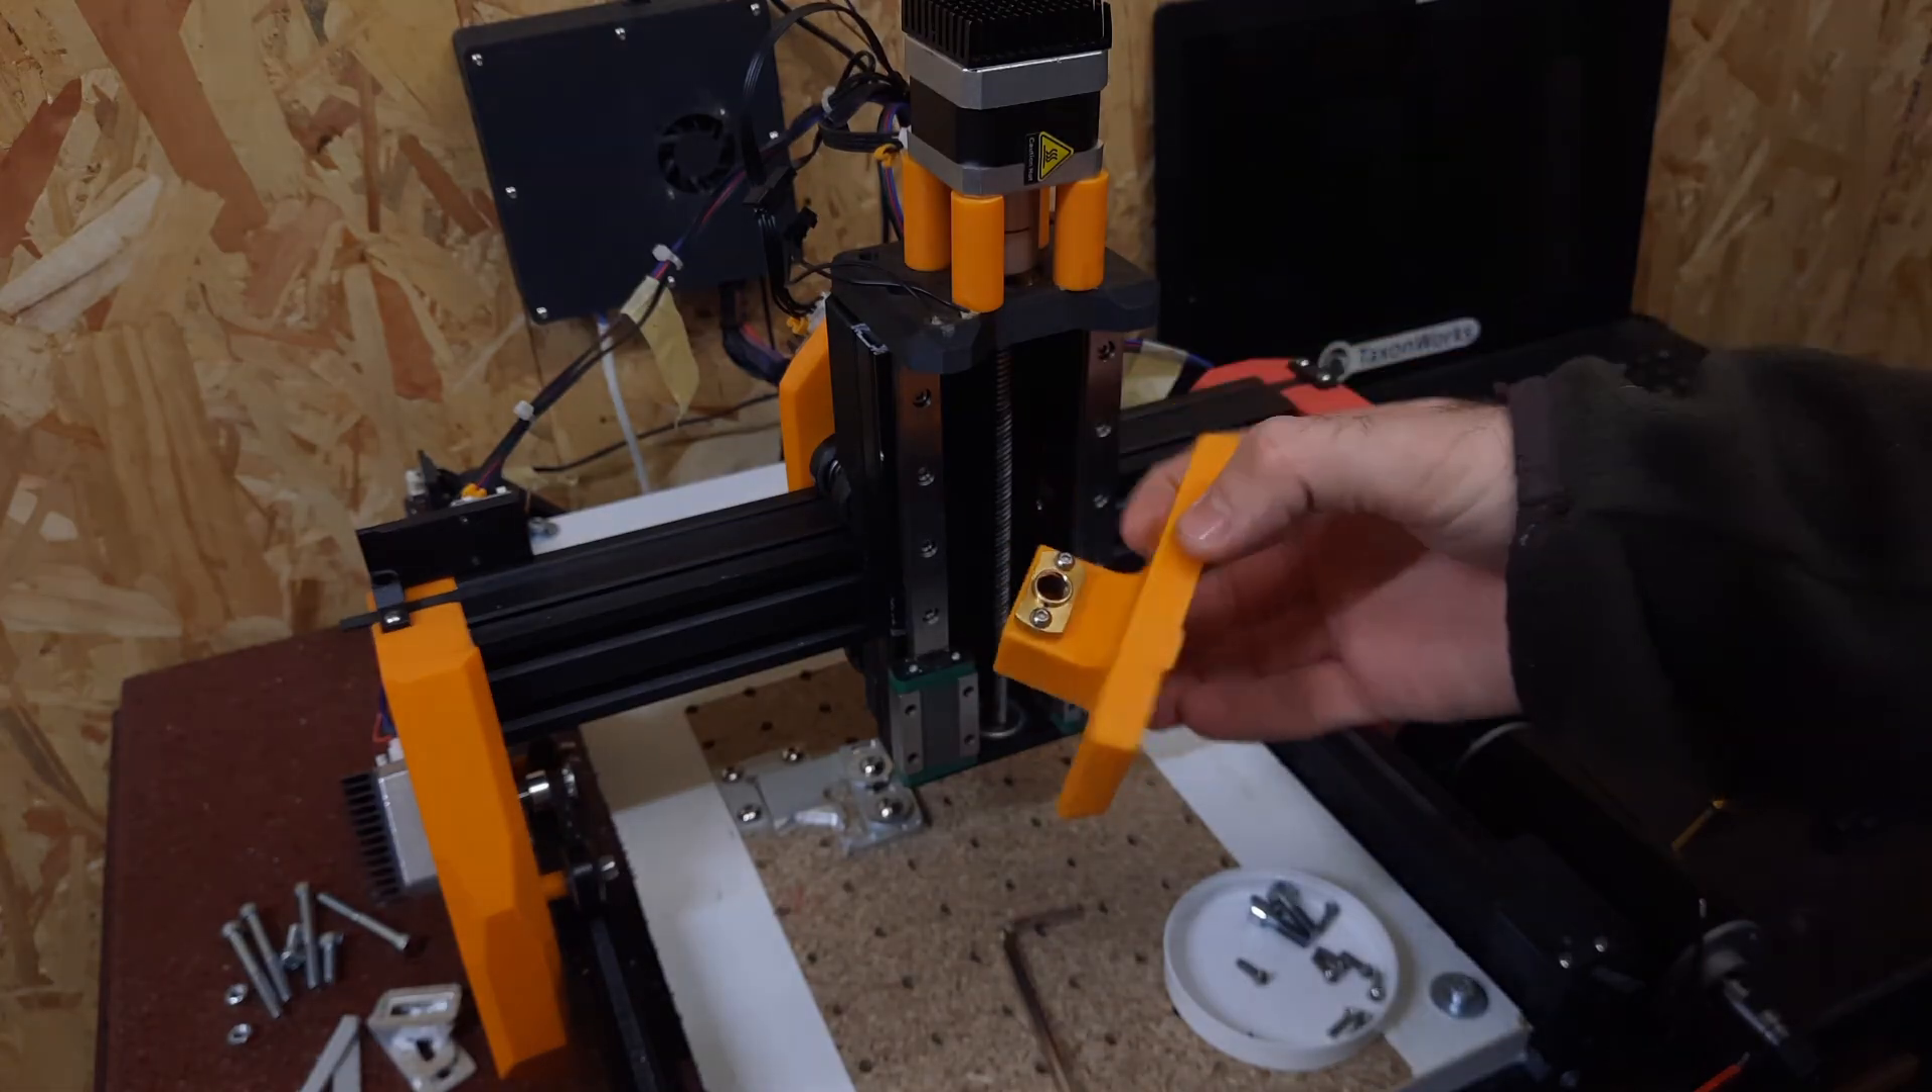So this is how the new plate is looking with the lead screw nut on.